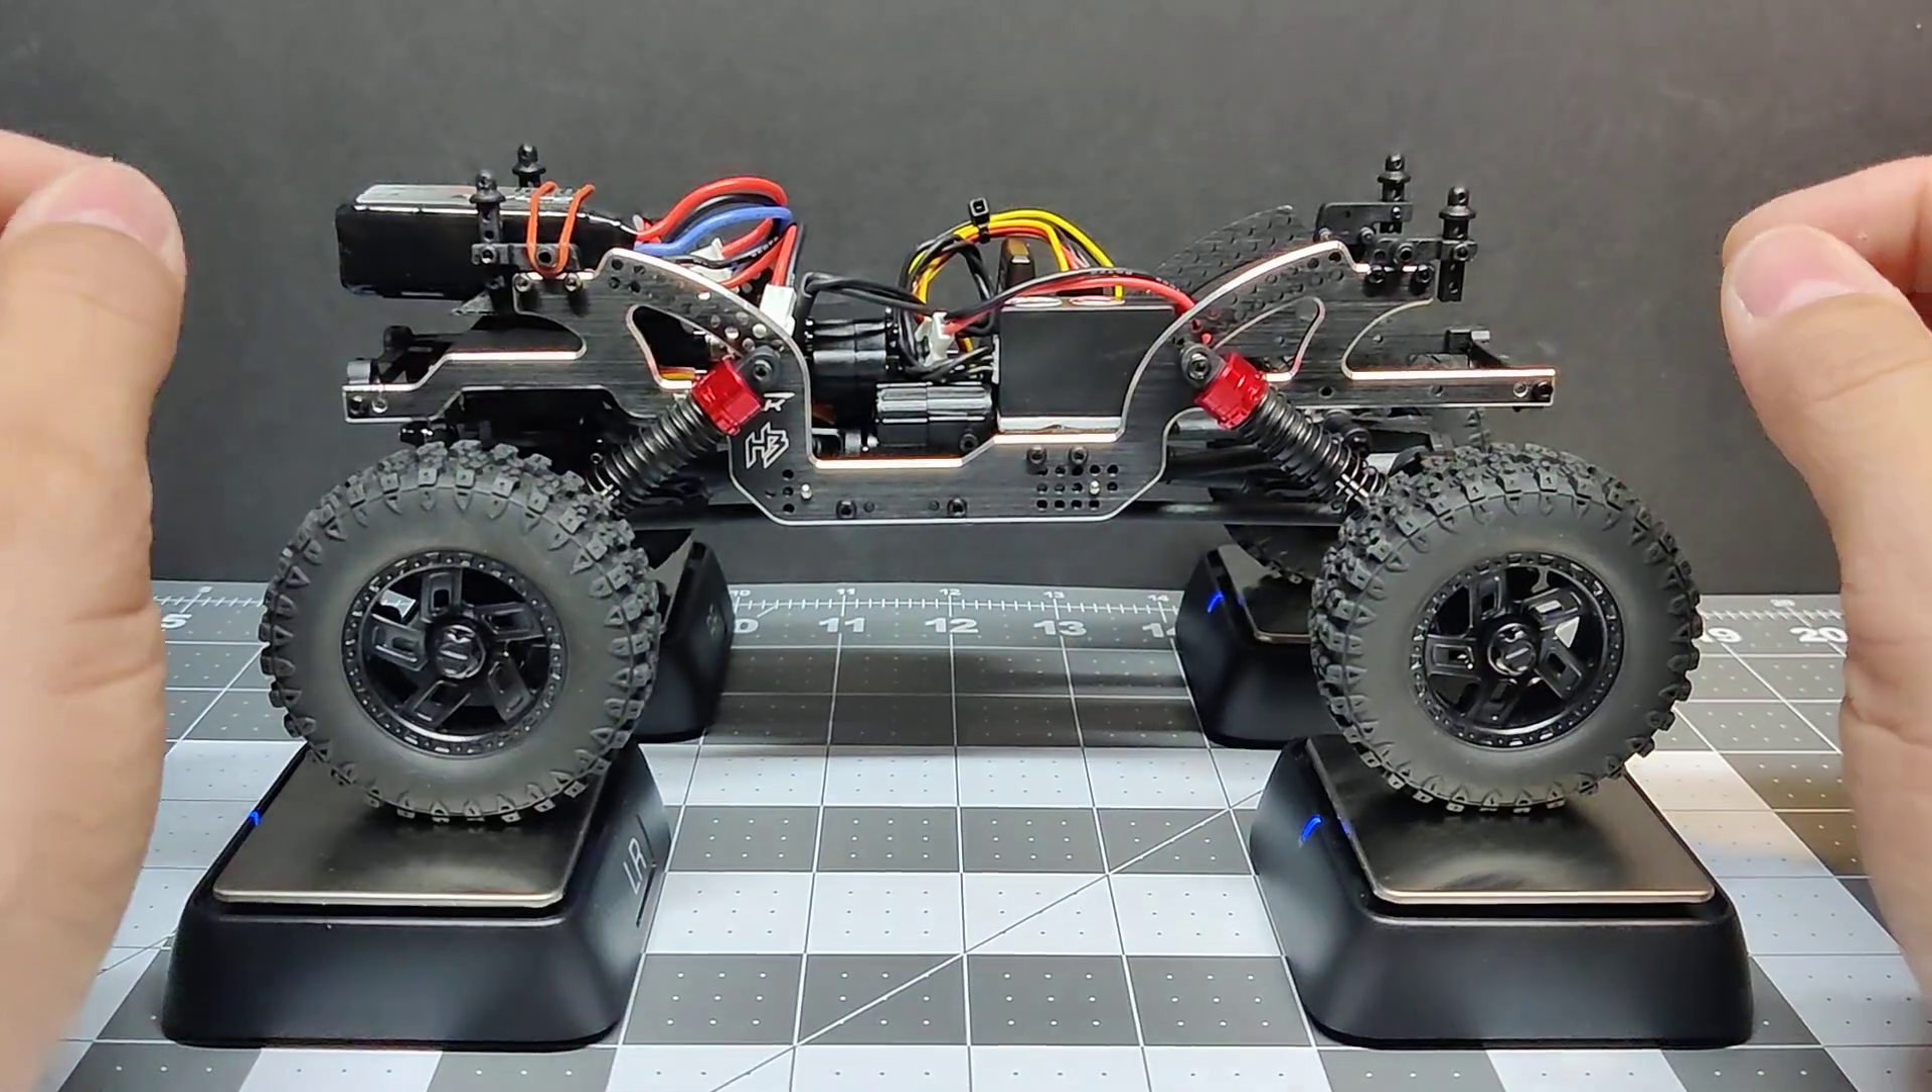As you can tell, I don't have the bumper in there and I don't have the body.